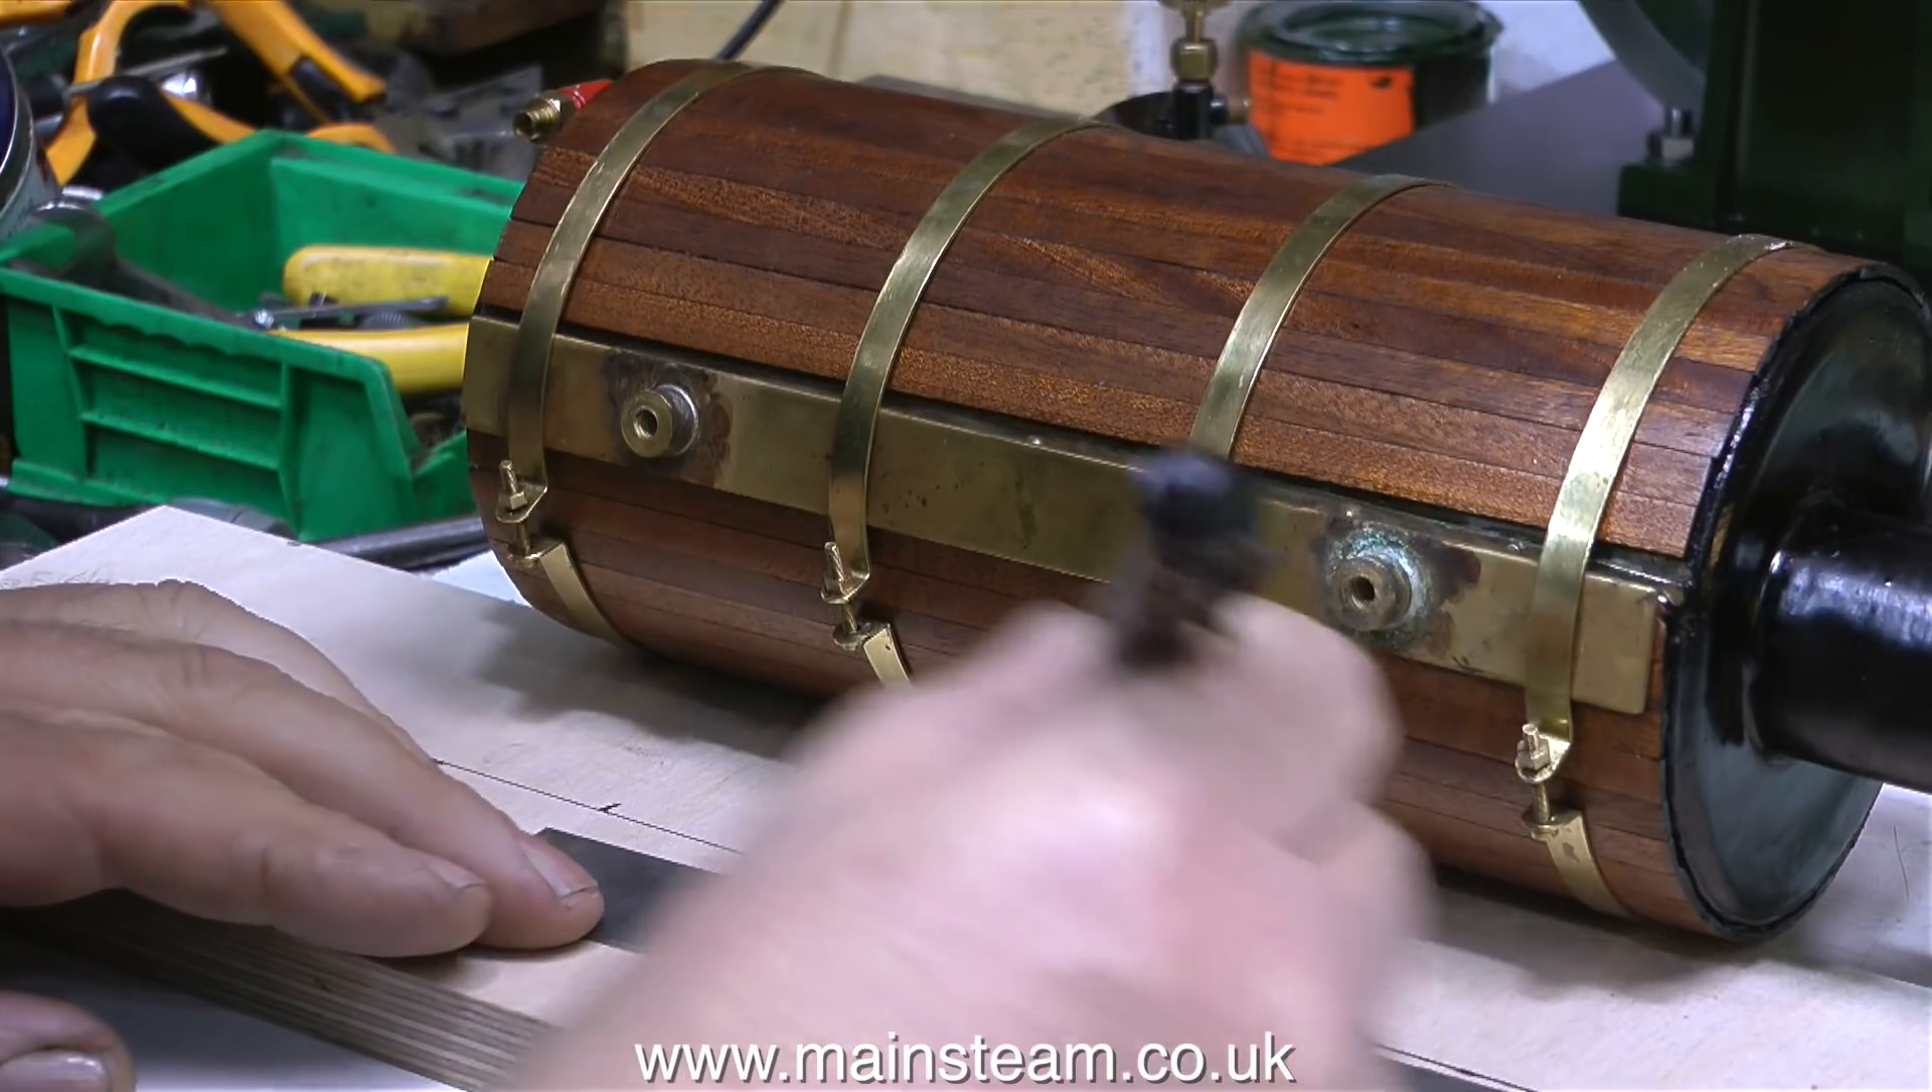The brass strip with the two threaded bosses silver soldered to it is mounted to the boiler using the boiler bands and it seems to be okay.